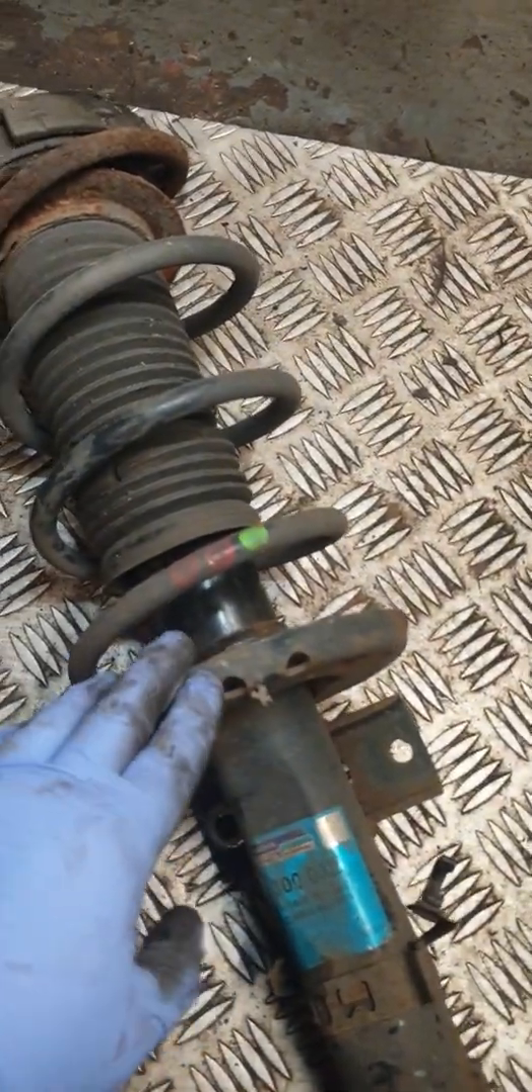Okay so now you can see the strut out of the vehicle and what we're going to do just keep an eye for the next video is we're going to remove this spring and replace it of the McPherson strut.